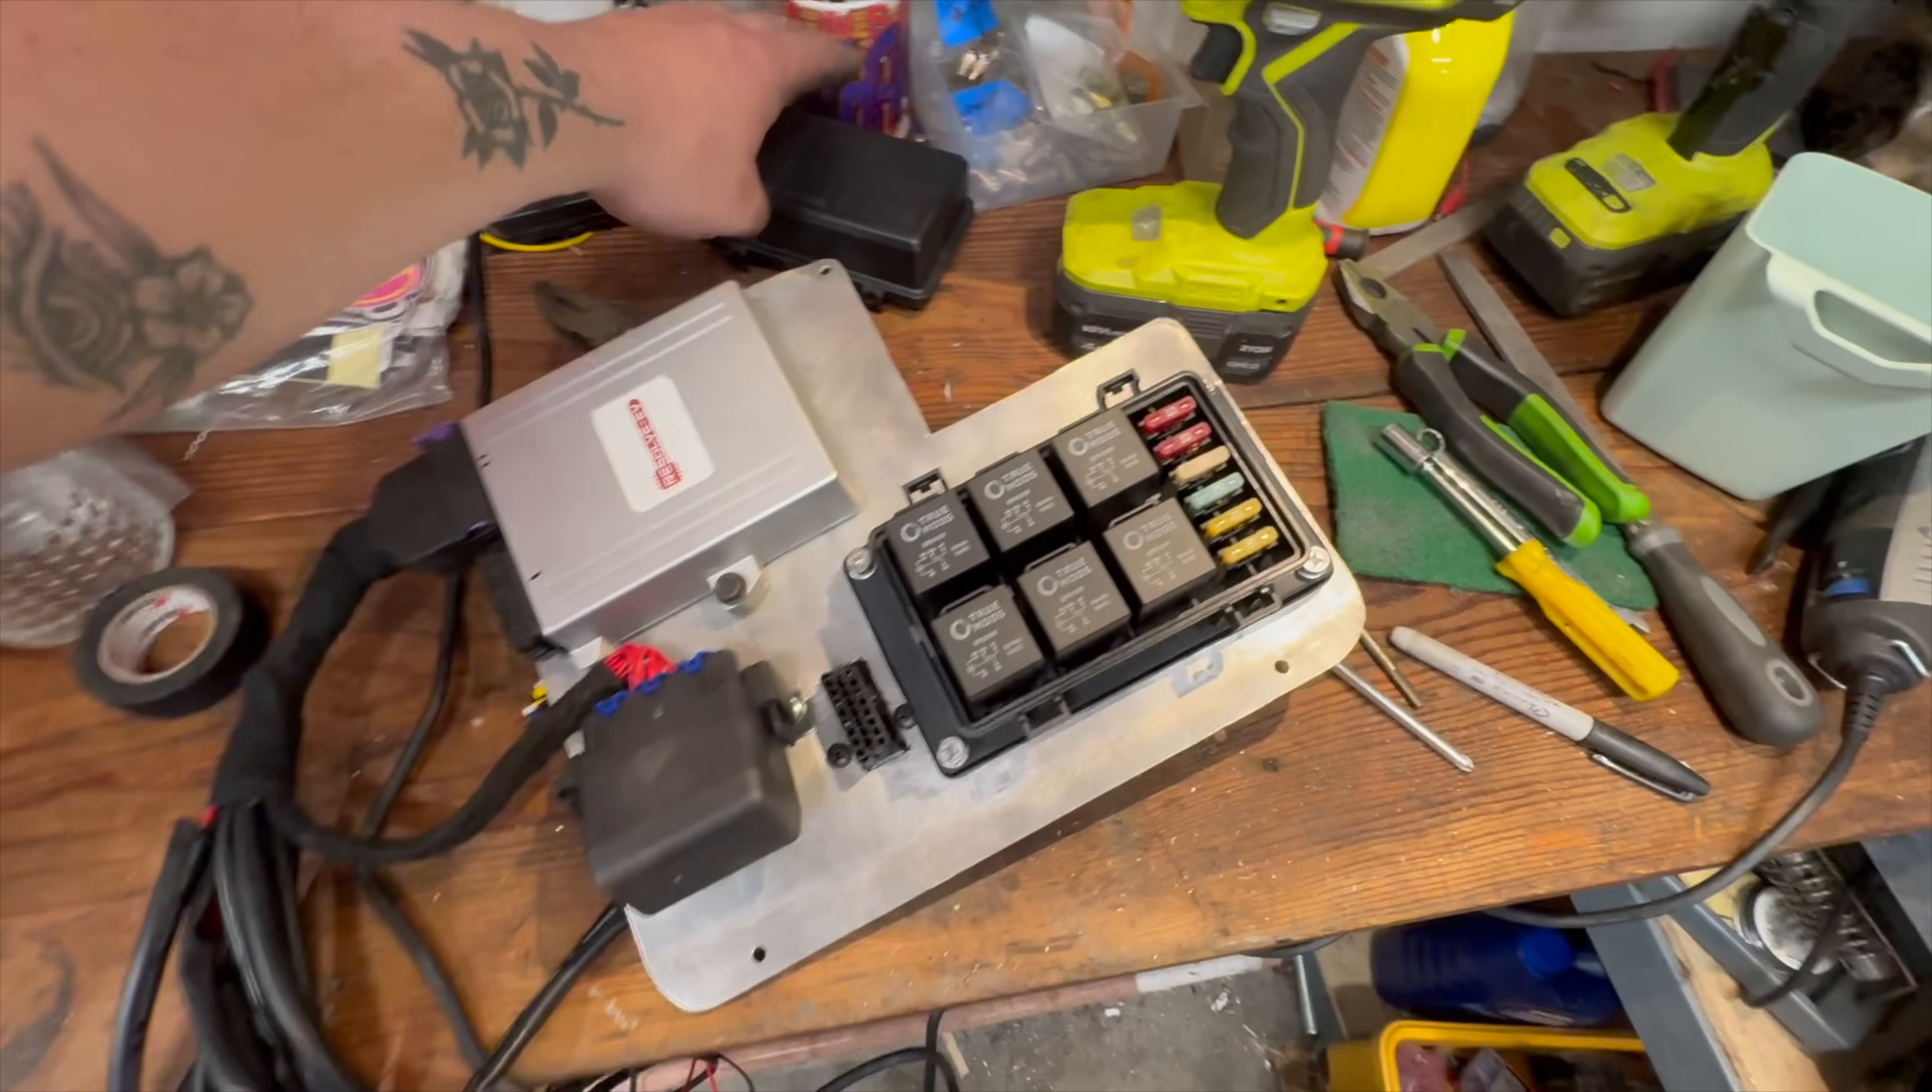All right, here's everything put together on the board here.